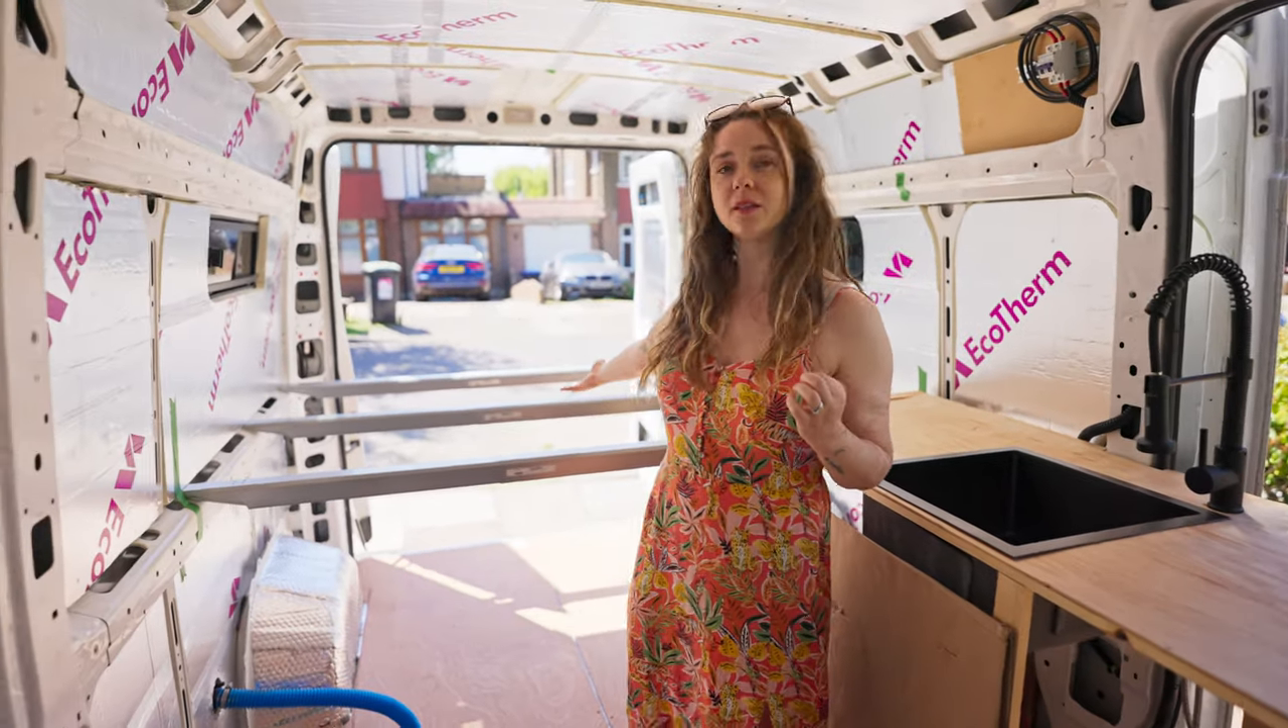We've got our bed struts, but no bed.